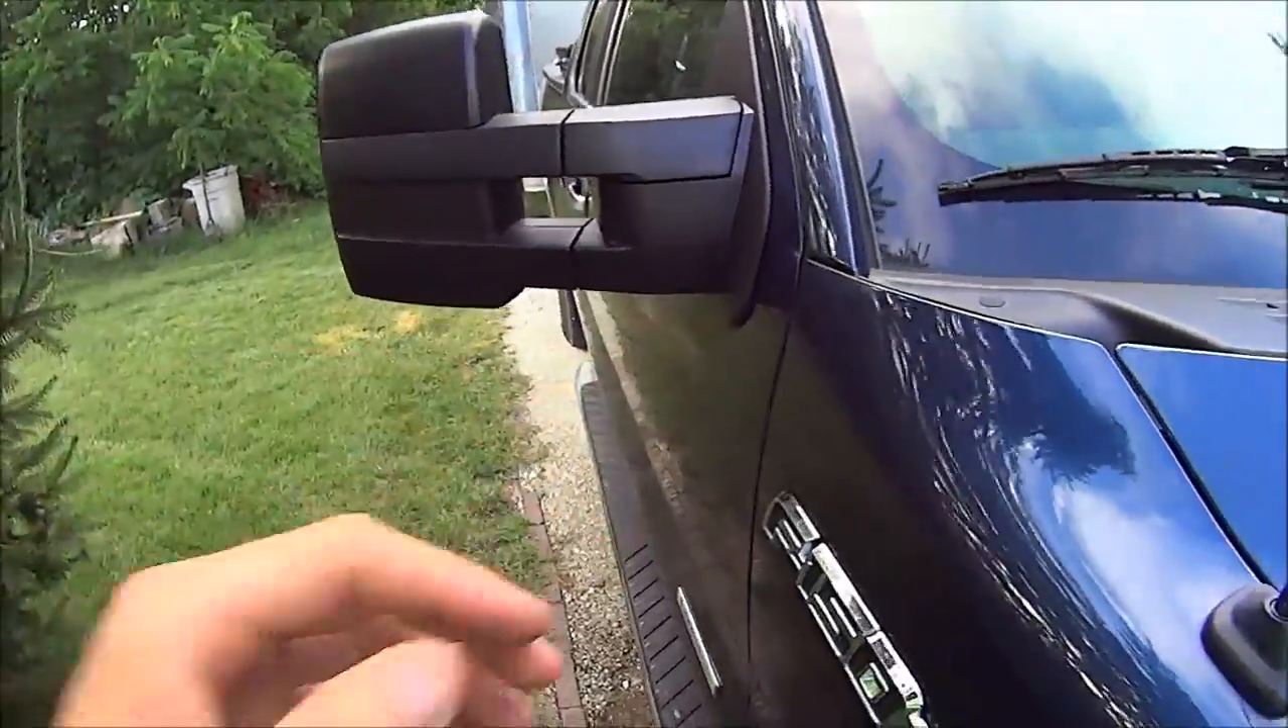Here it is, that is the passenger mirror all installed.